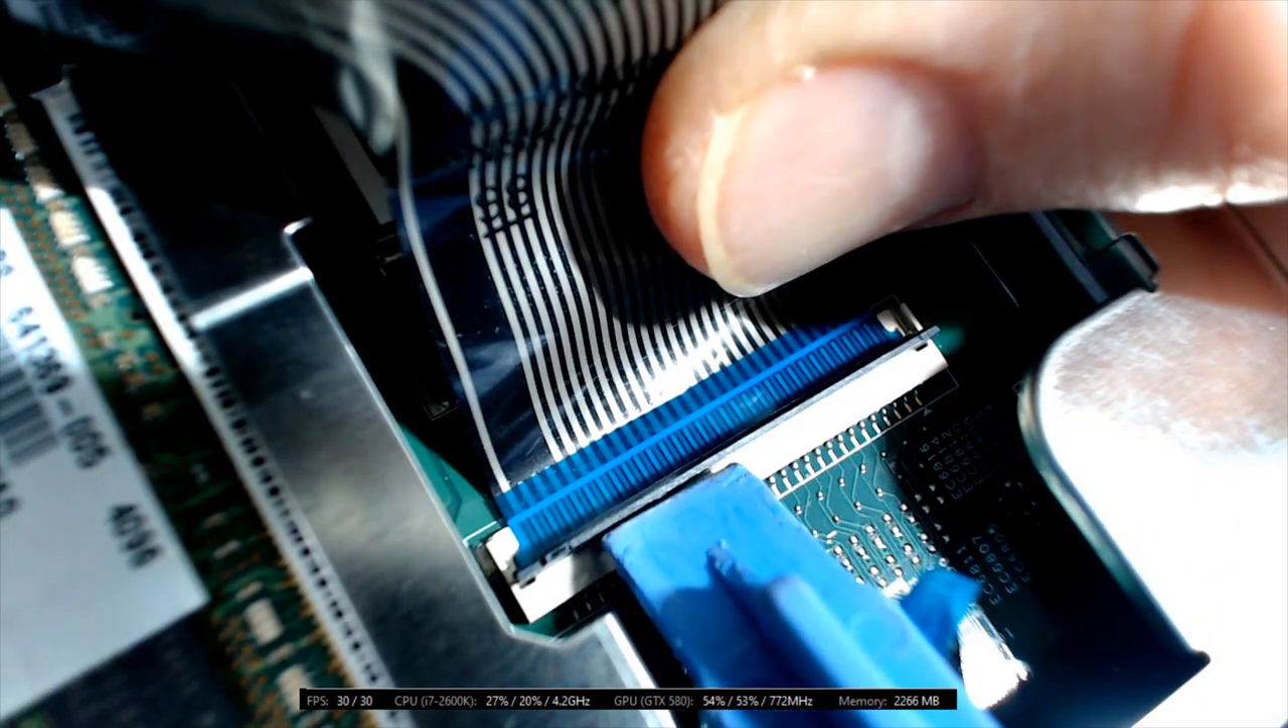Yeah that is a wonderful view and you can see how that light blue line is parallel with the back edge of the ZIF connector.